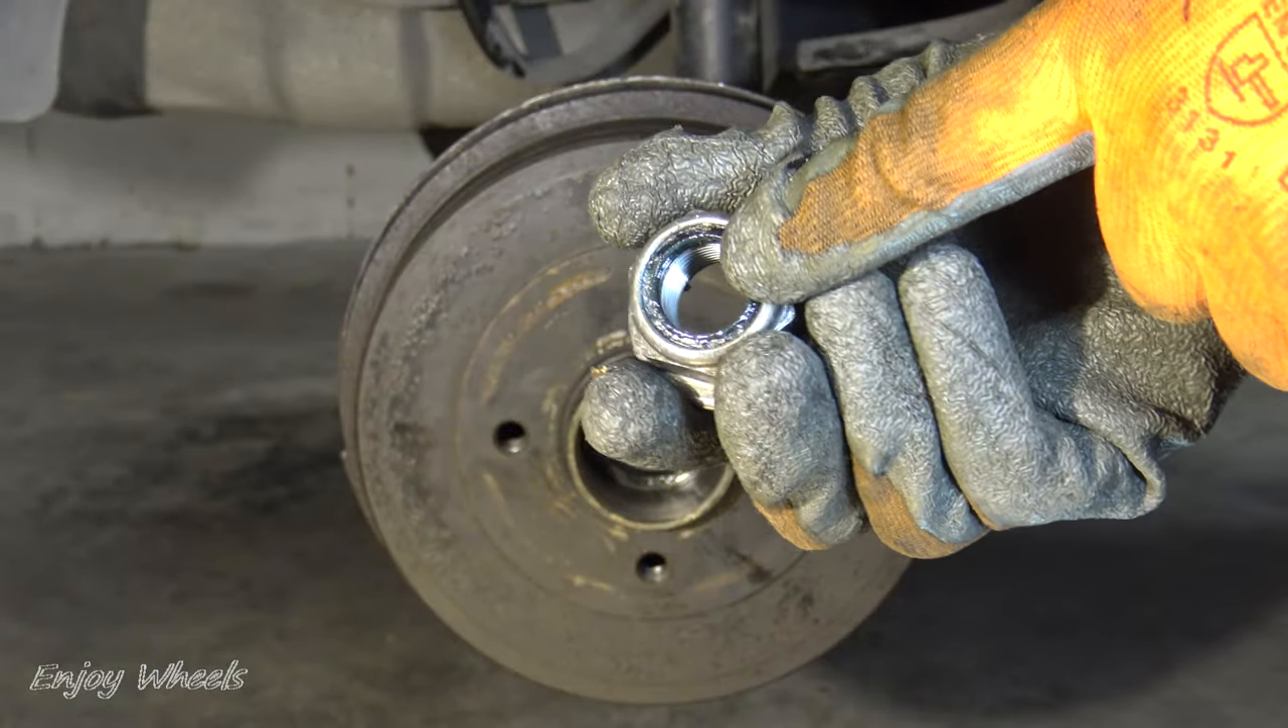Il ne reste plus qu'à mettre l'écrou de la fusée.